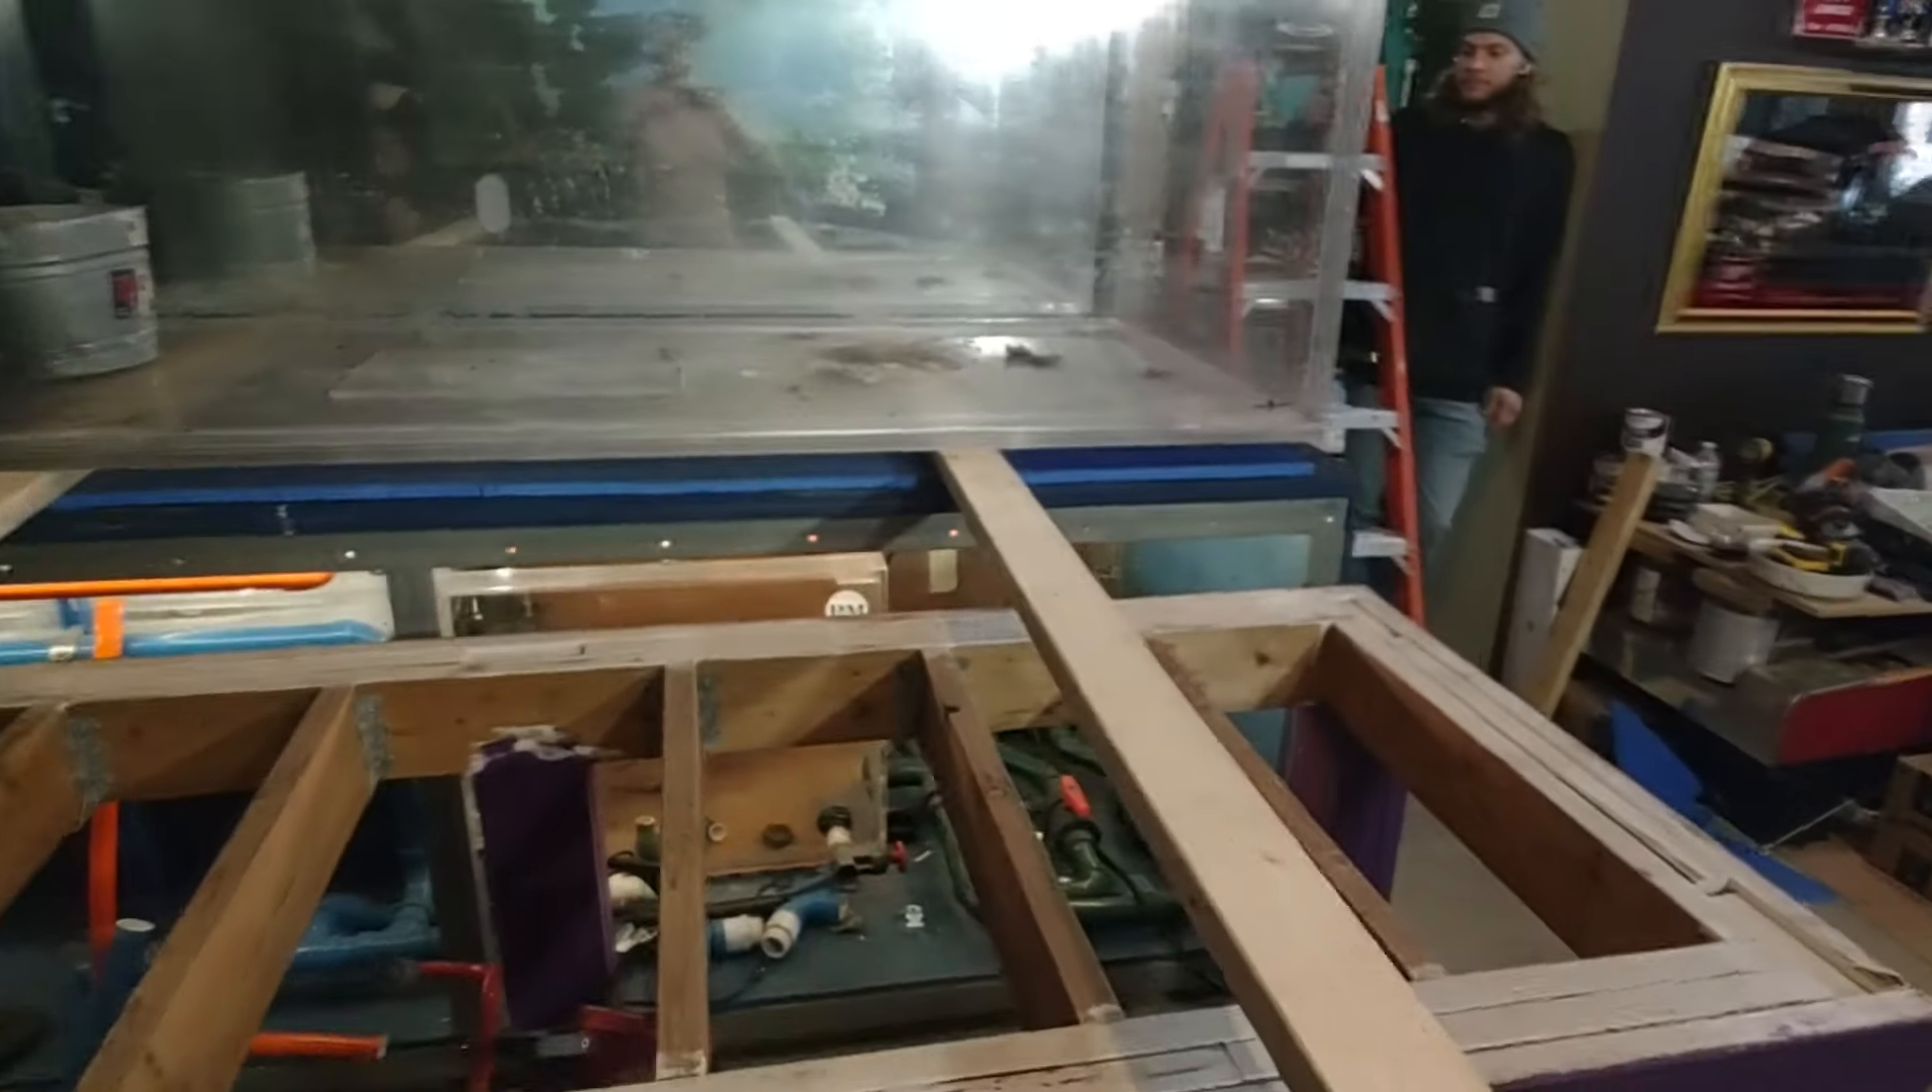So all the boards are out except for the last two.